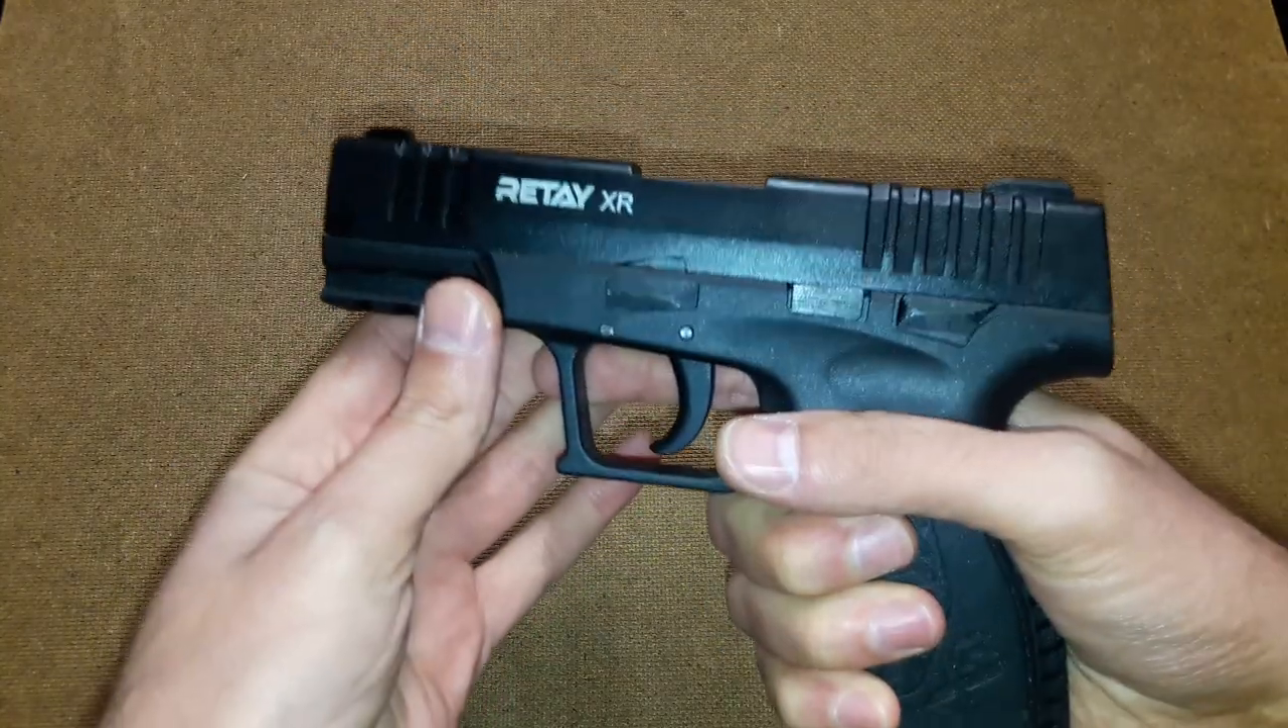And that's it. Your gun is reassembled.